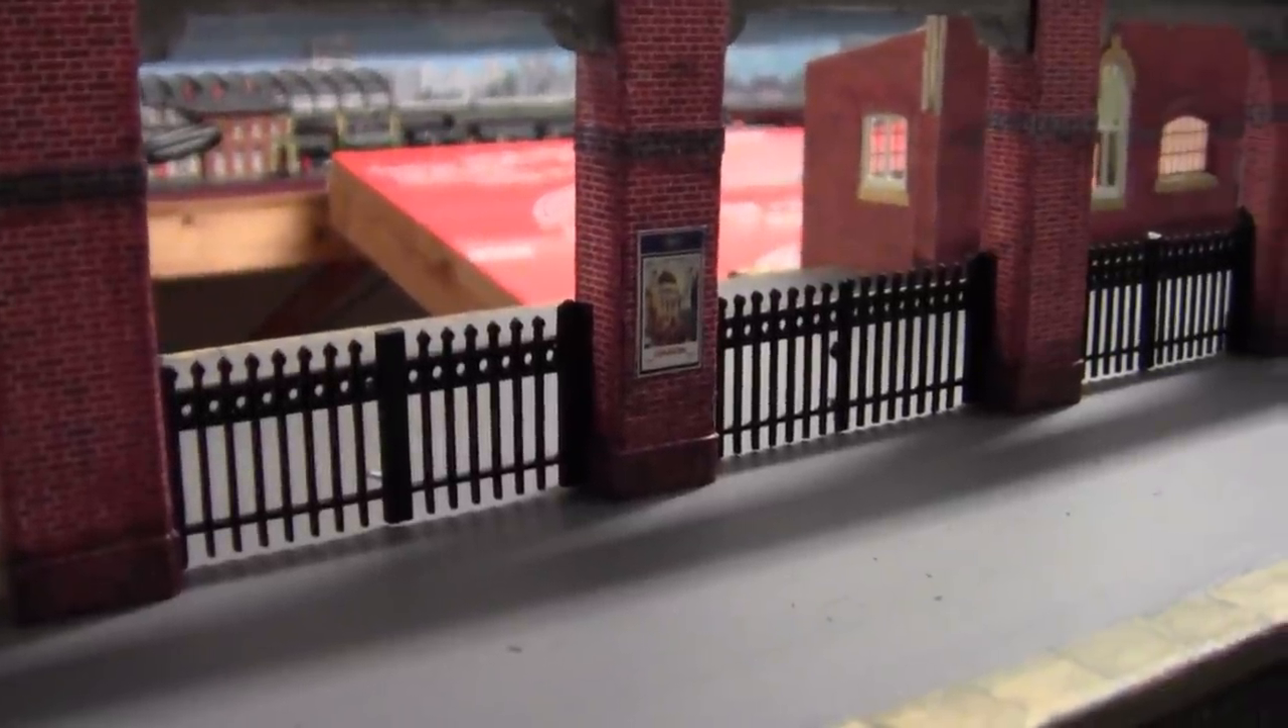As you can see all the gates are now in place and they don't look too bad.